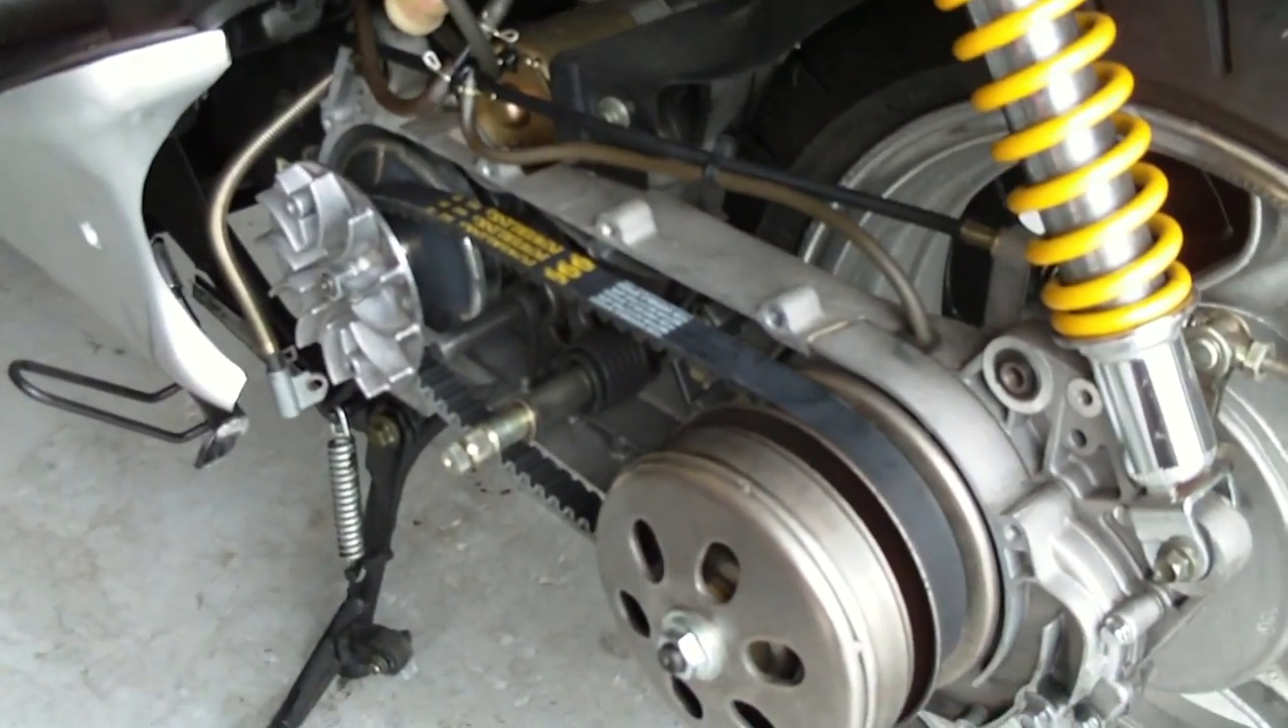There it is. The new belt is now on.